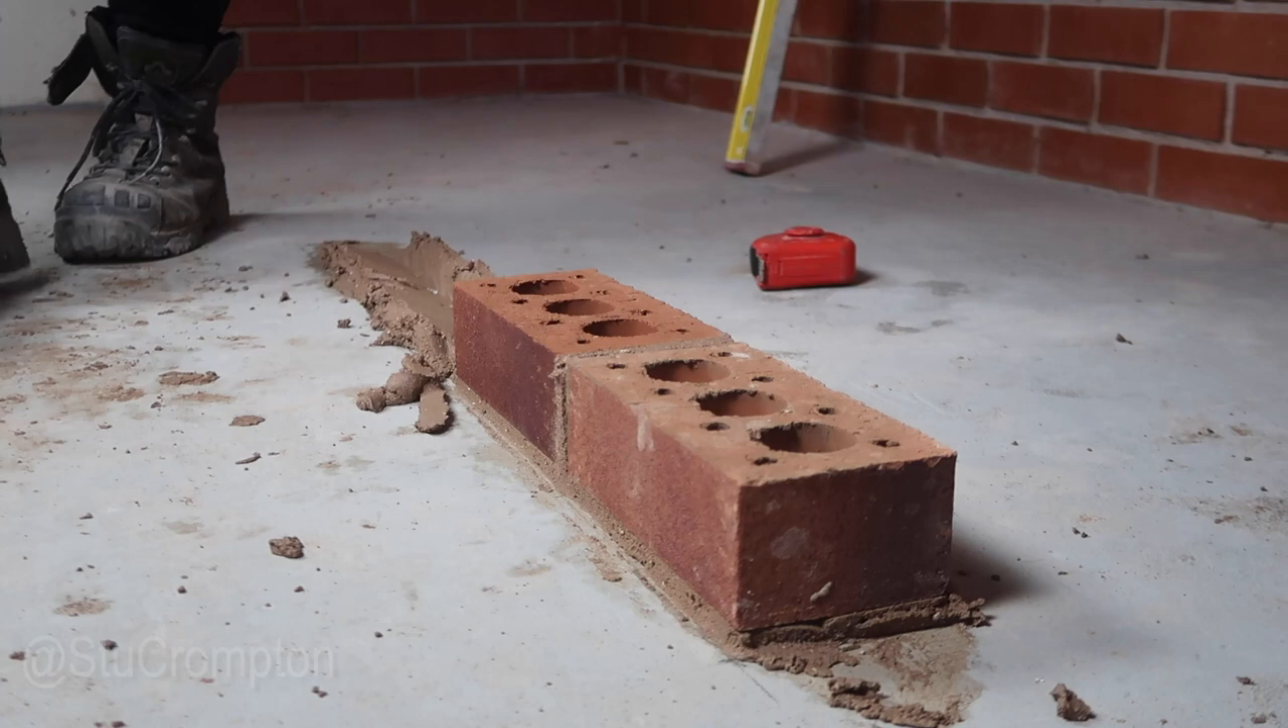So there's two bricks laid.